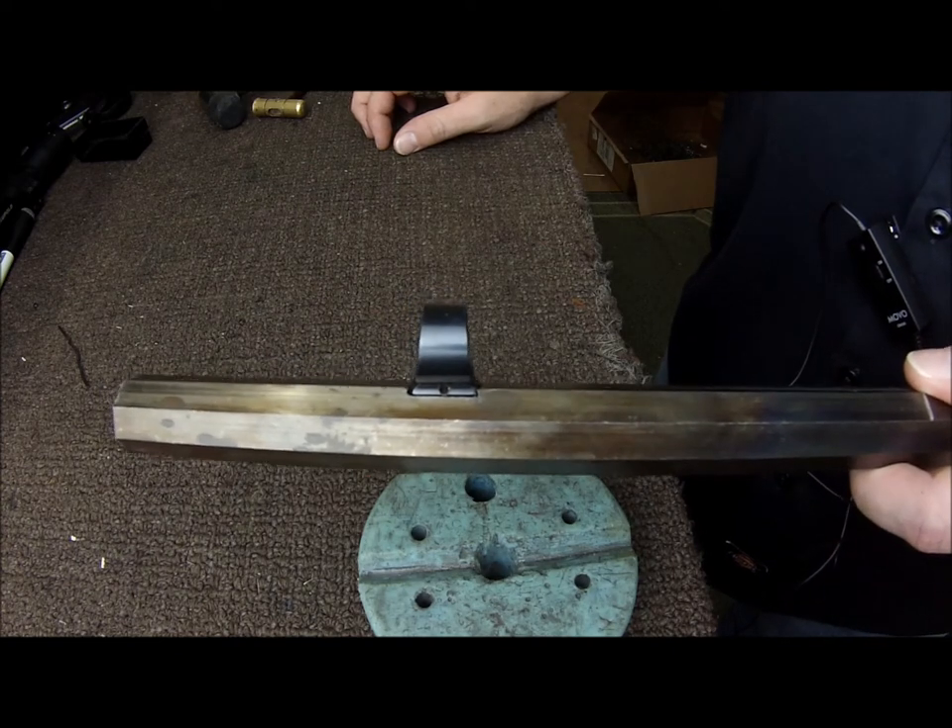Okay, here's the finished rotational dovetail with the magazine tube hanger in it.